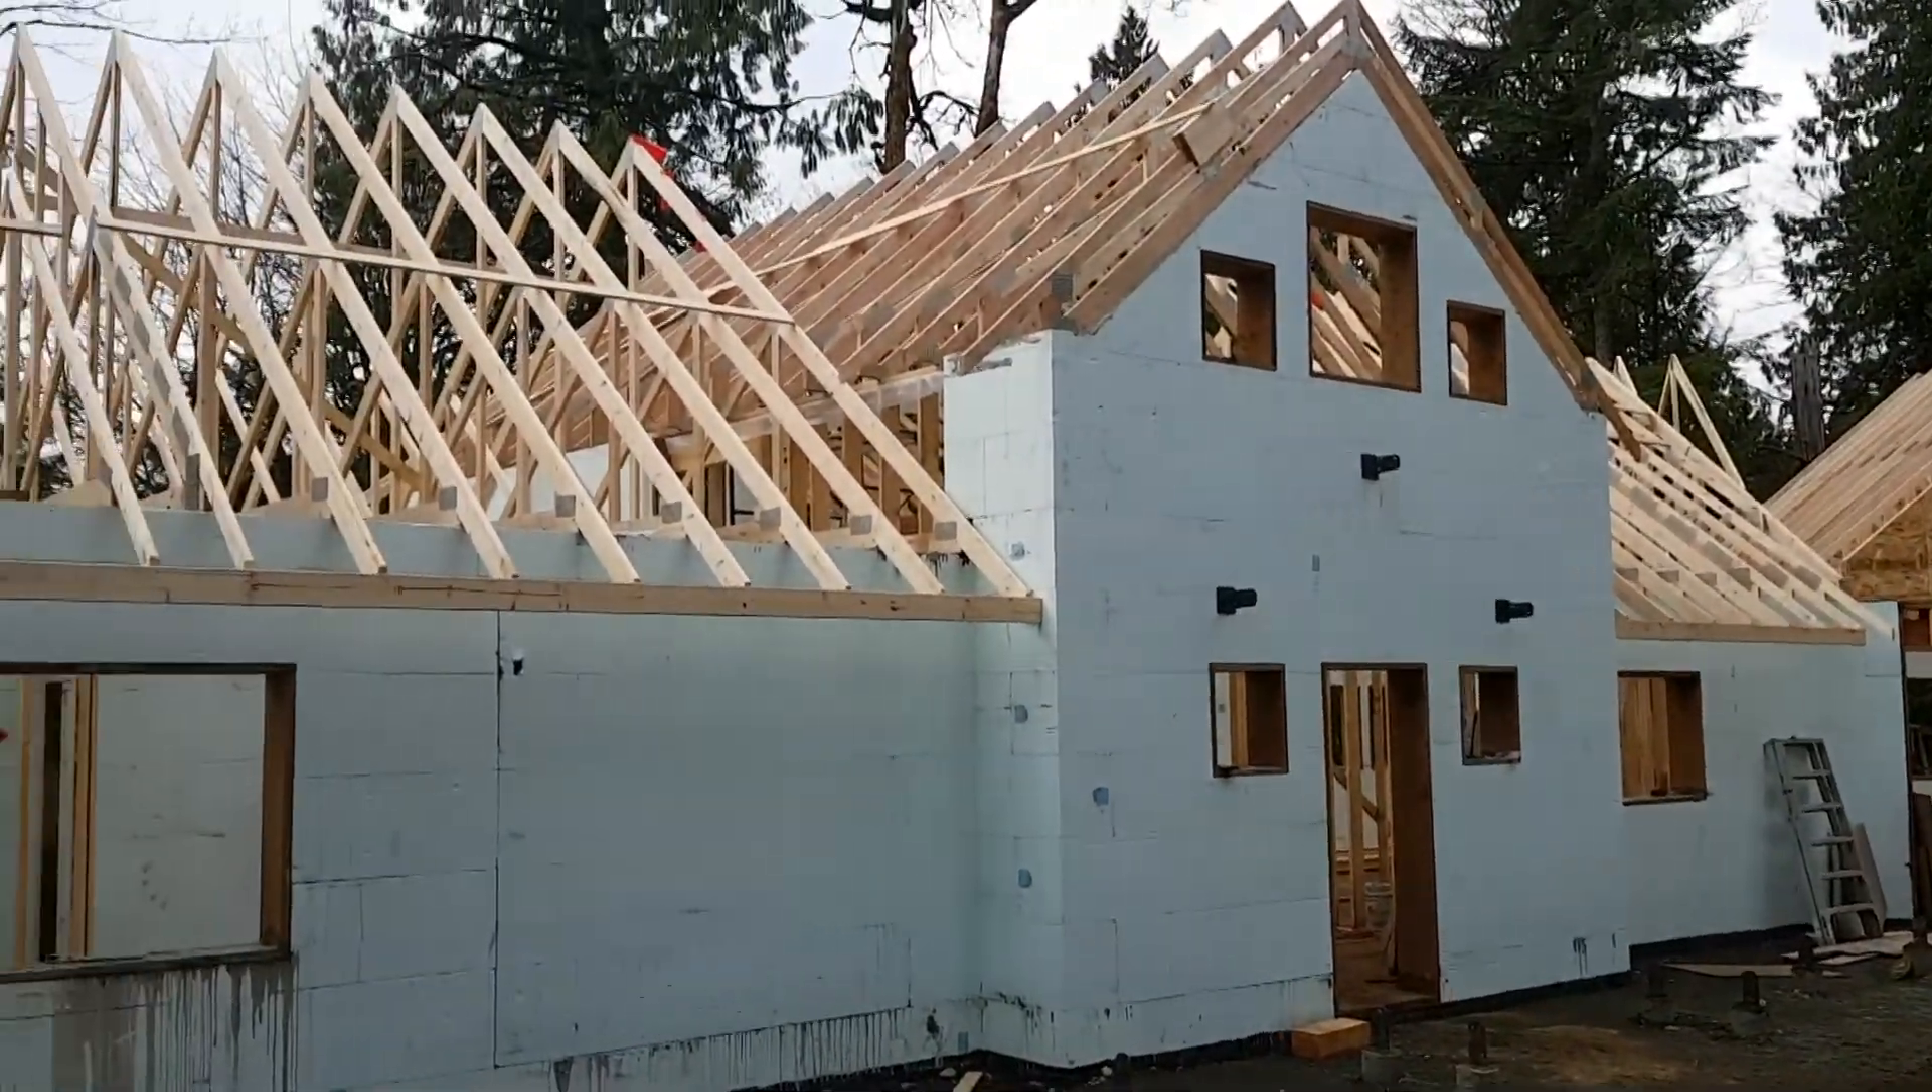We got trusses up got a little bit of roof framing done a lot more to go yet.